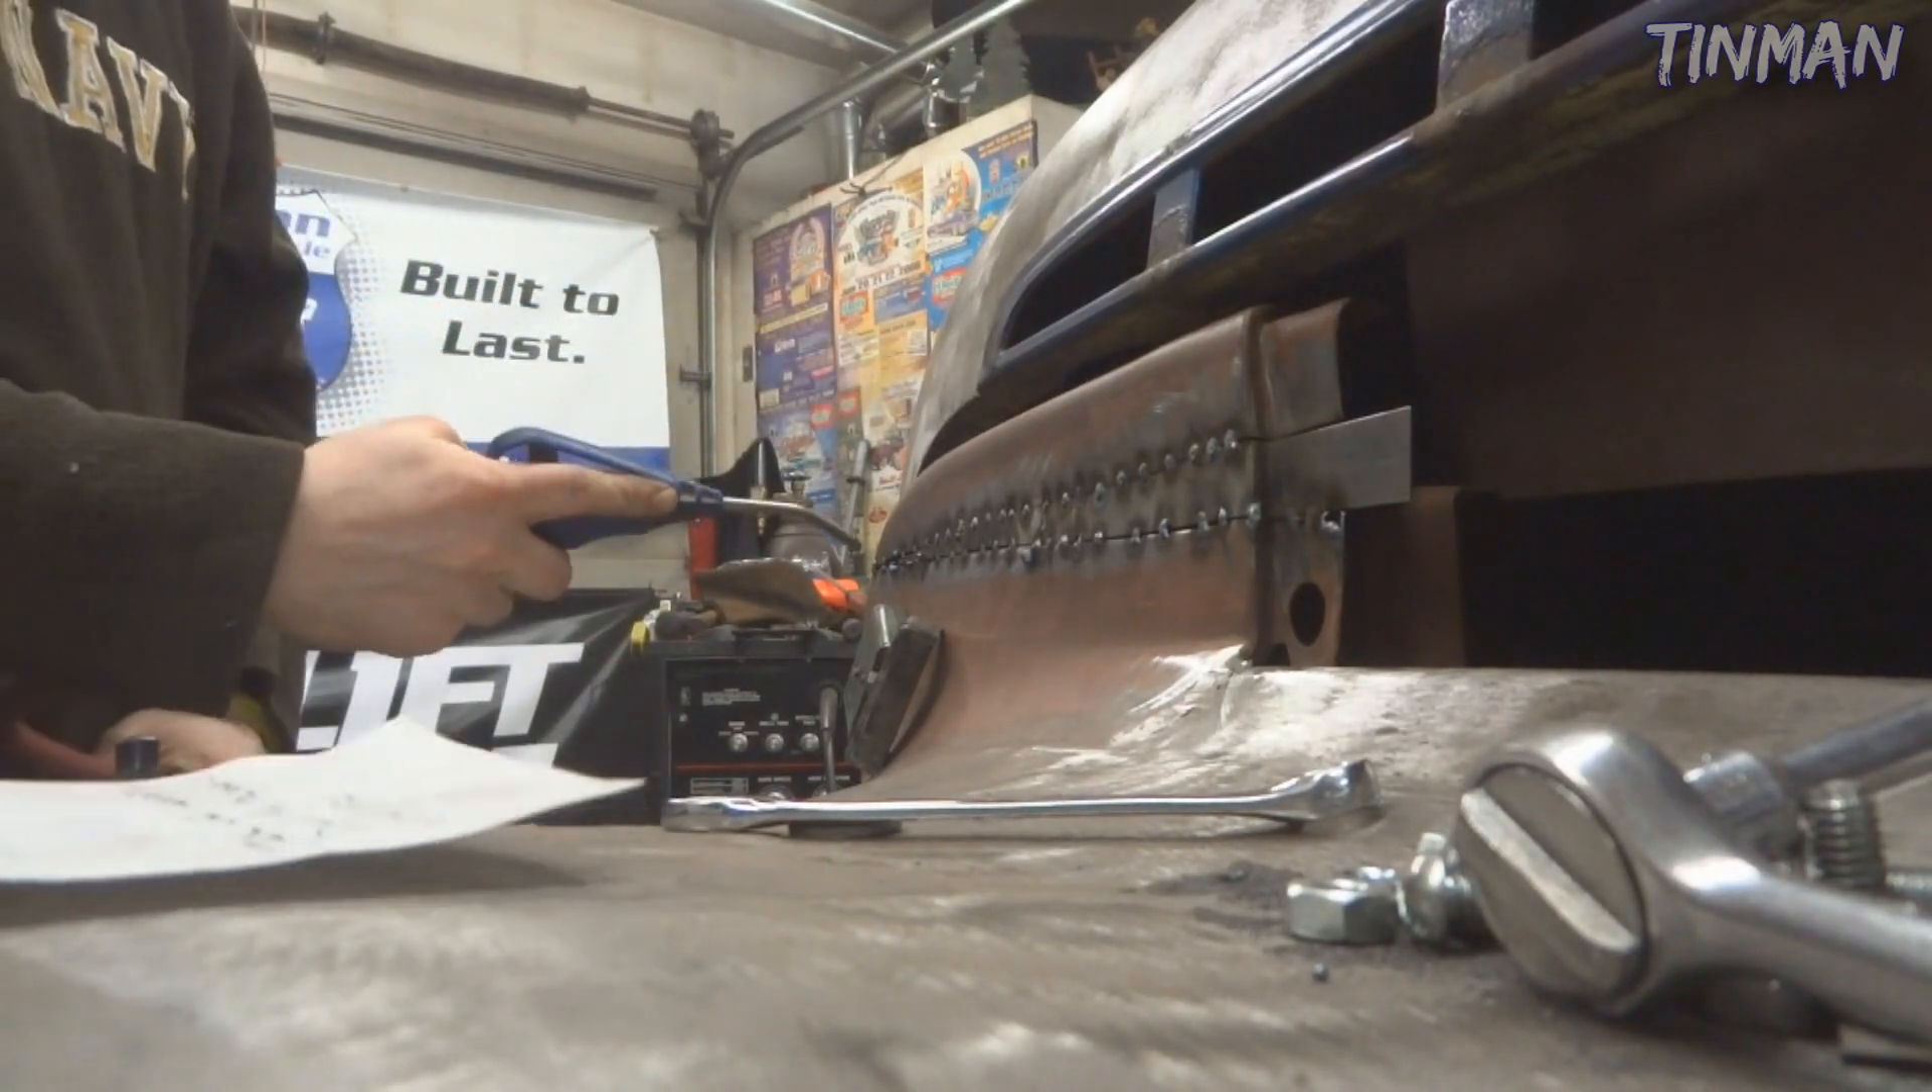So I got equally spaced or fairly equally spaced tacks.